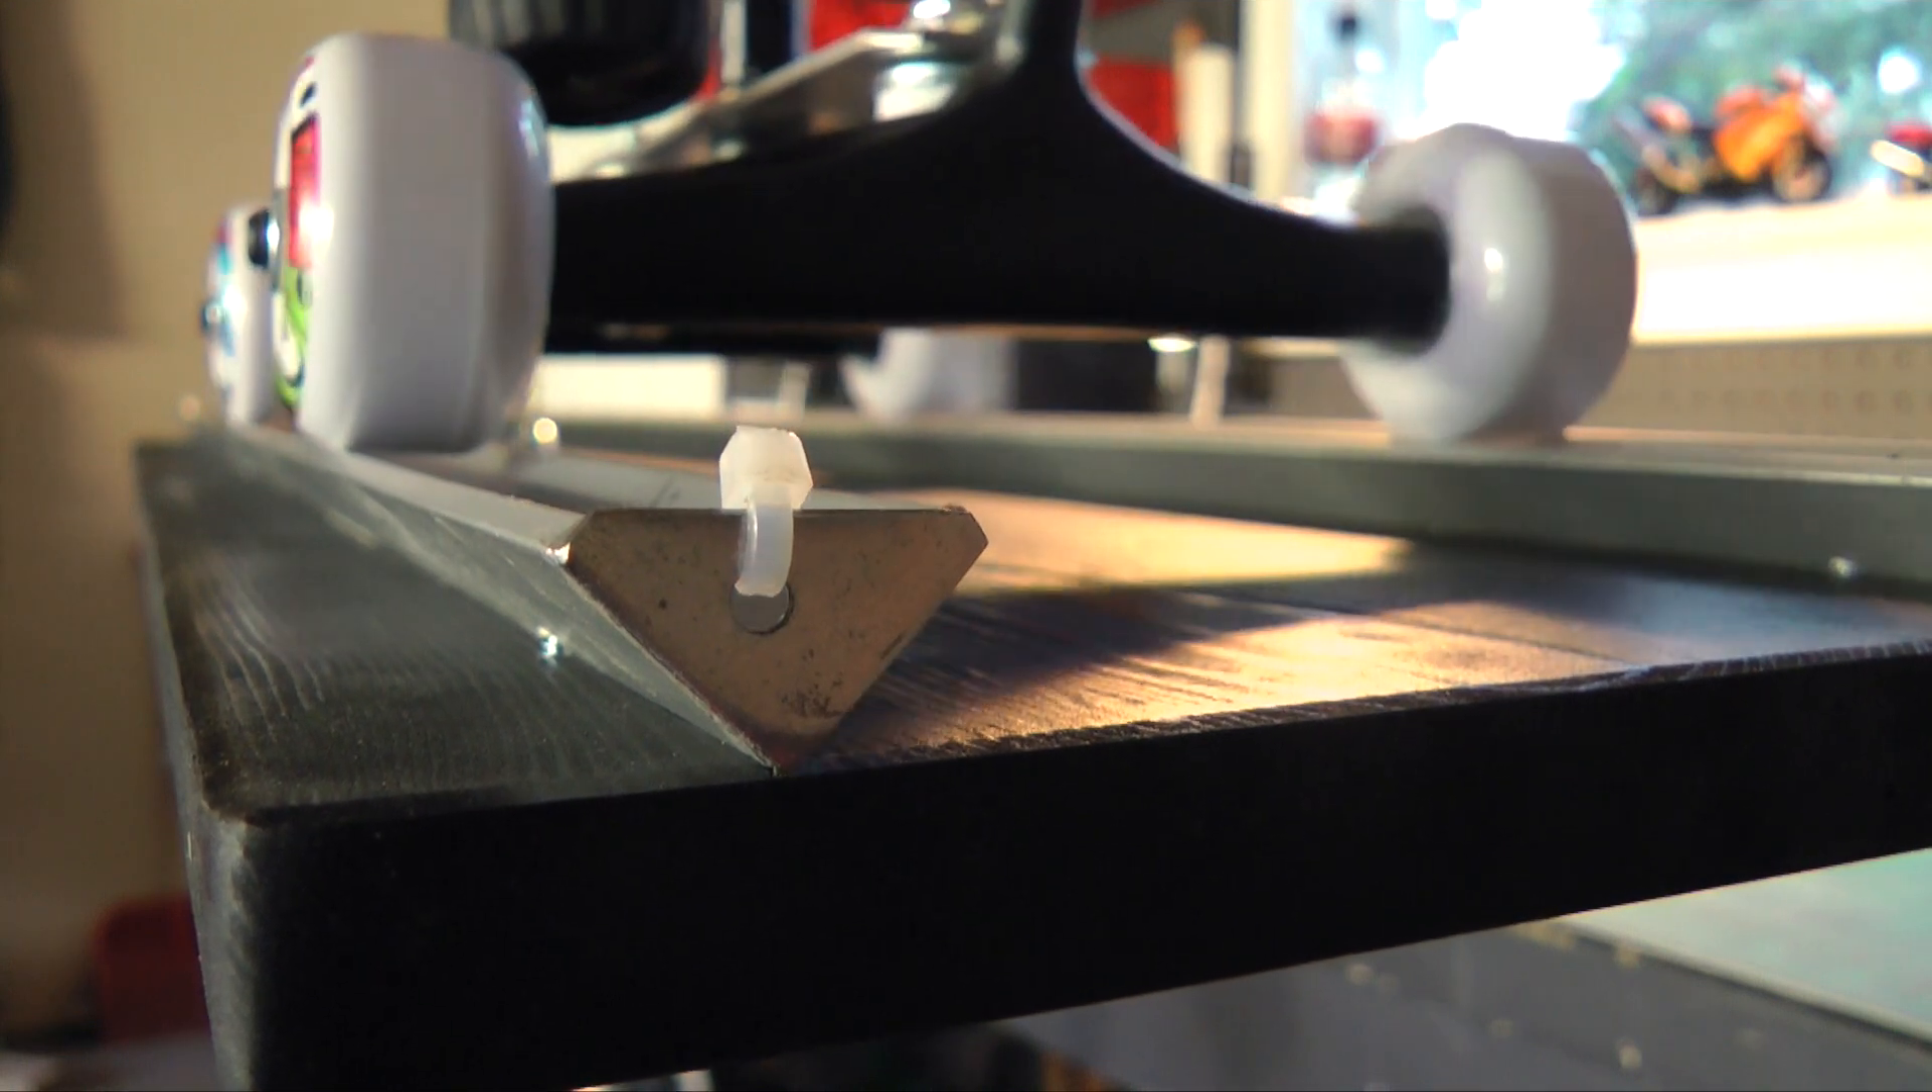The next thing I added were metal strips to the dolly guides.